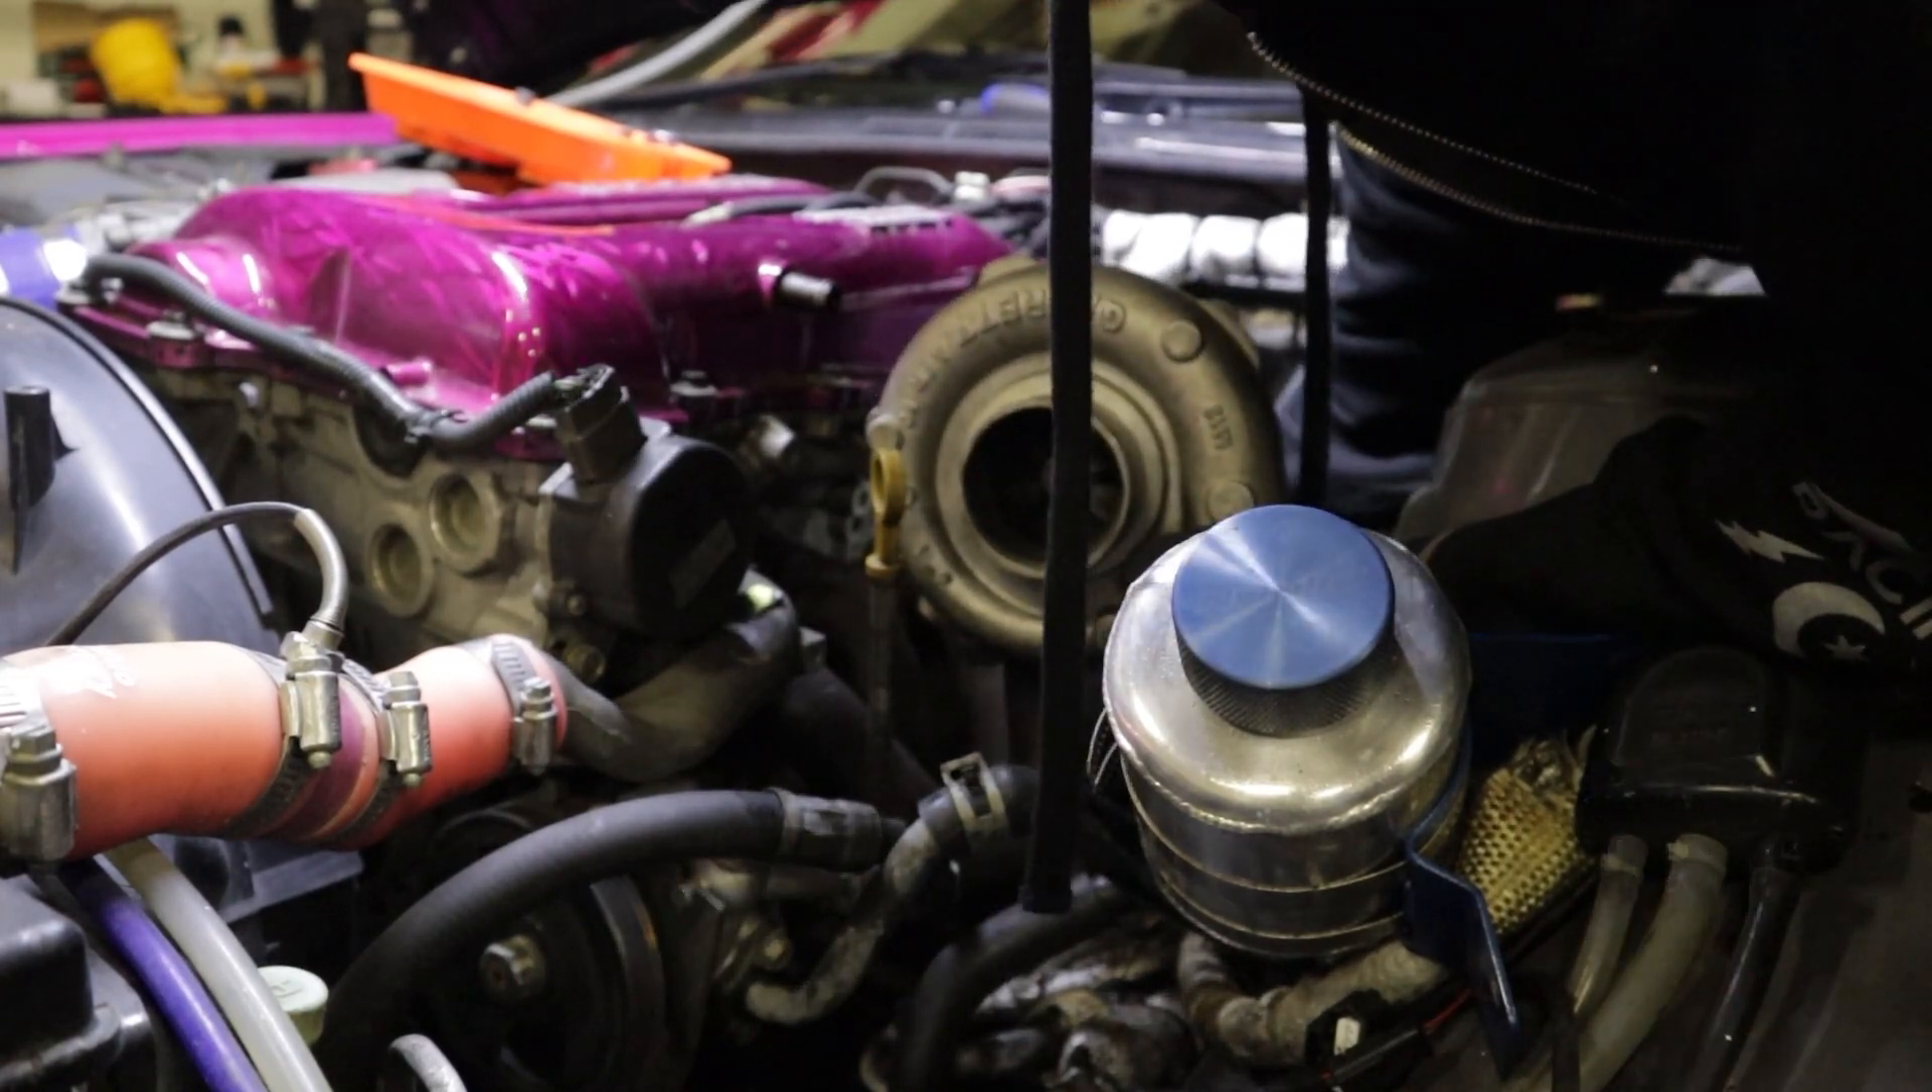All right that's the turbo in place.